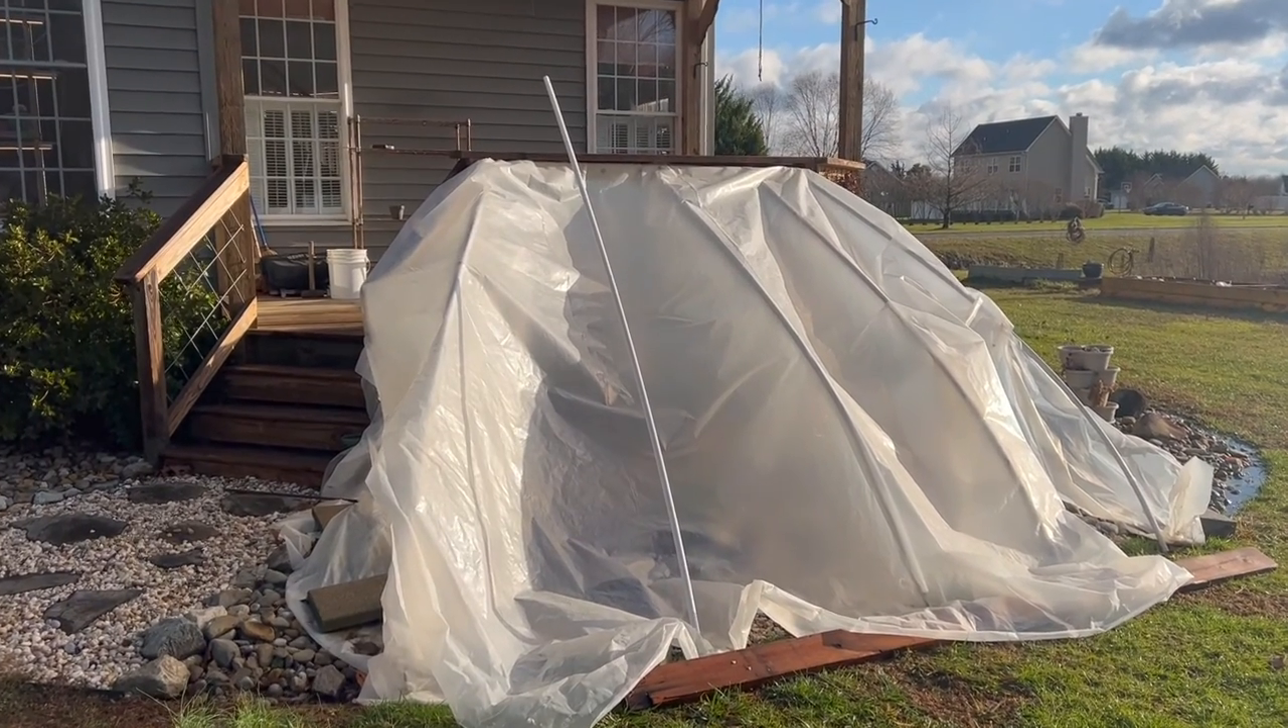My cold frame came apart just a little bit.